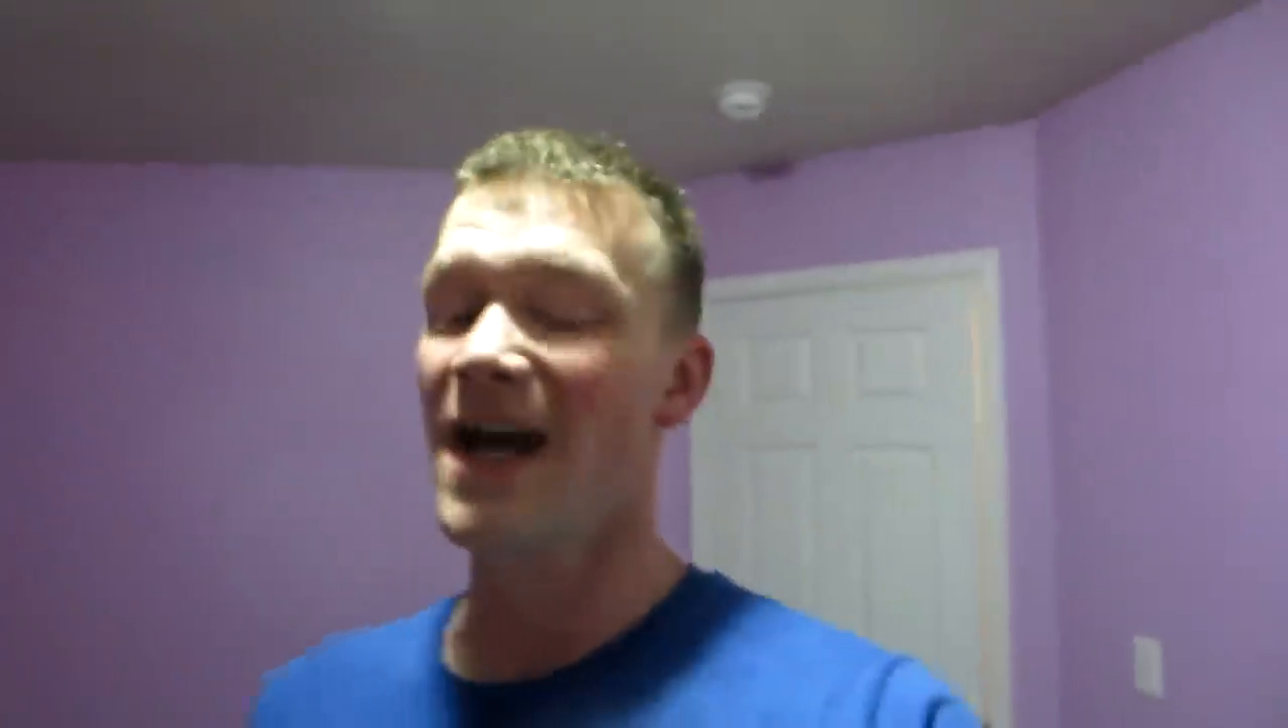And you can see on the corner, on the ceiling, we will be putting some molding up. Just not yet.